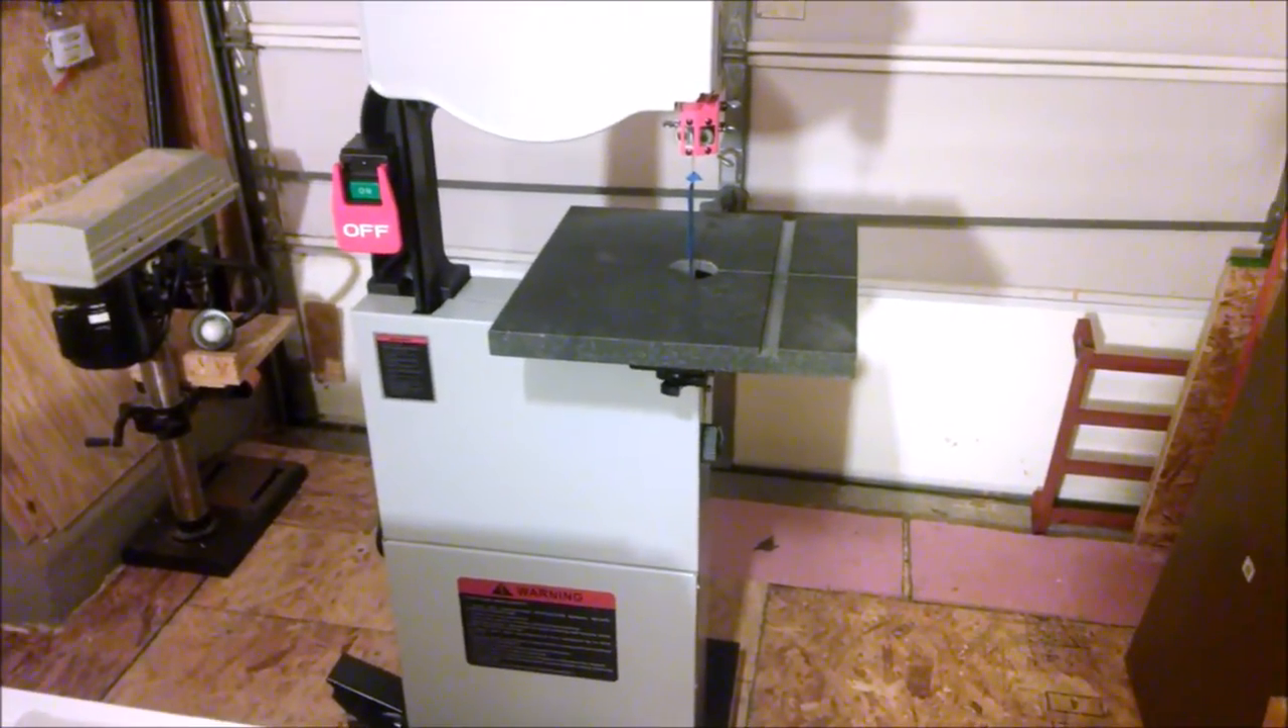You can see I've got the granite top on.